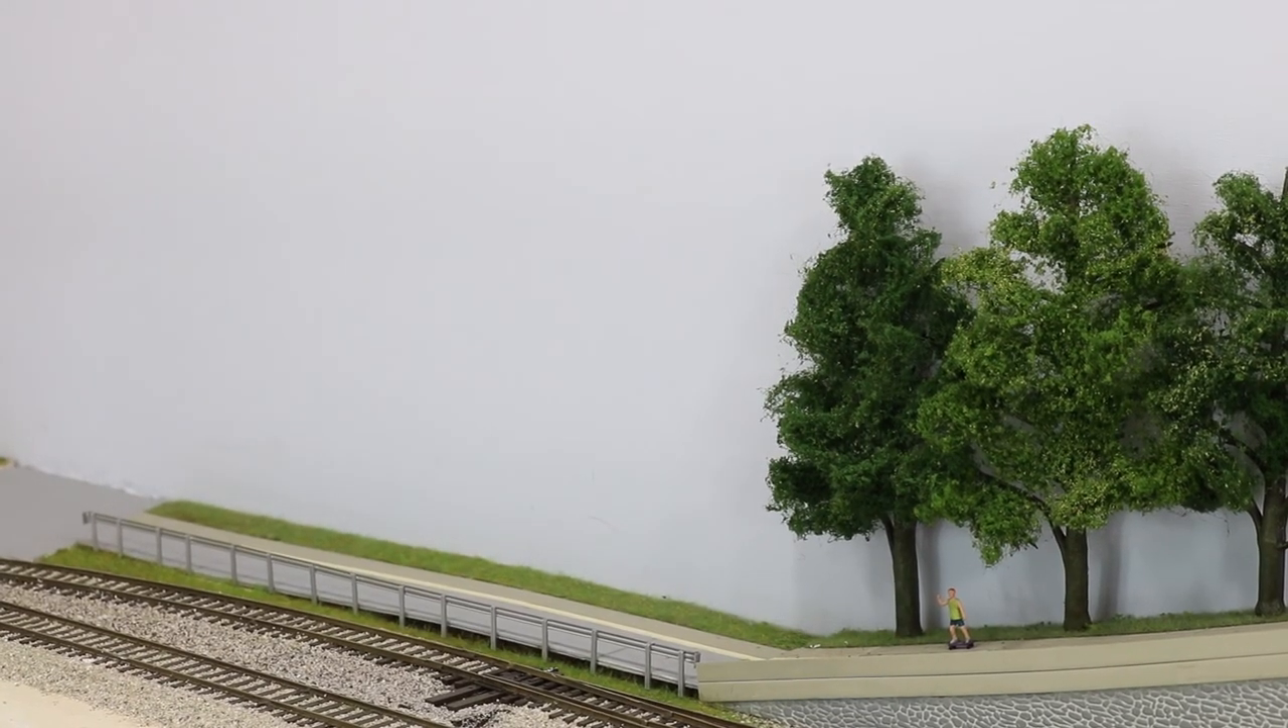We have finished the rest of the scene by adding the trees that you can see there.